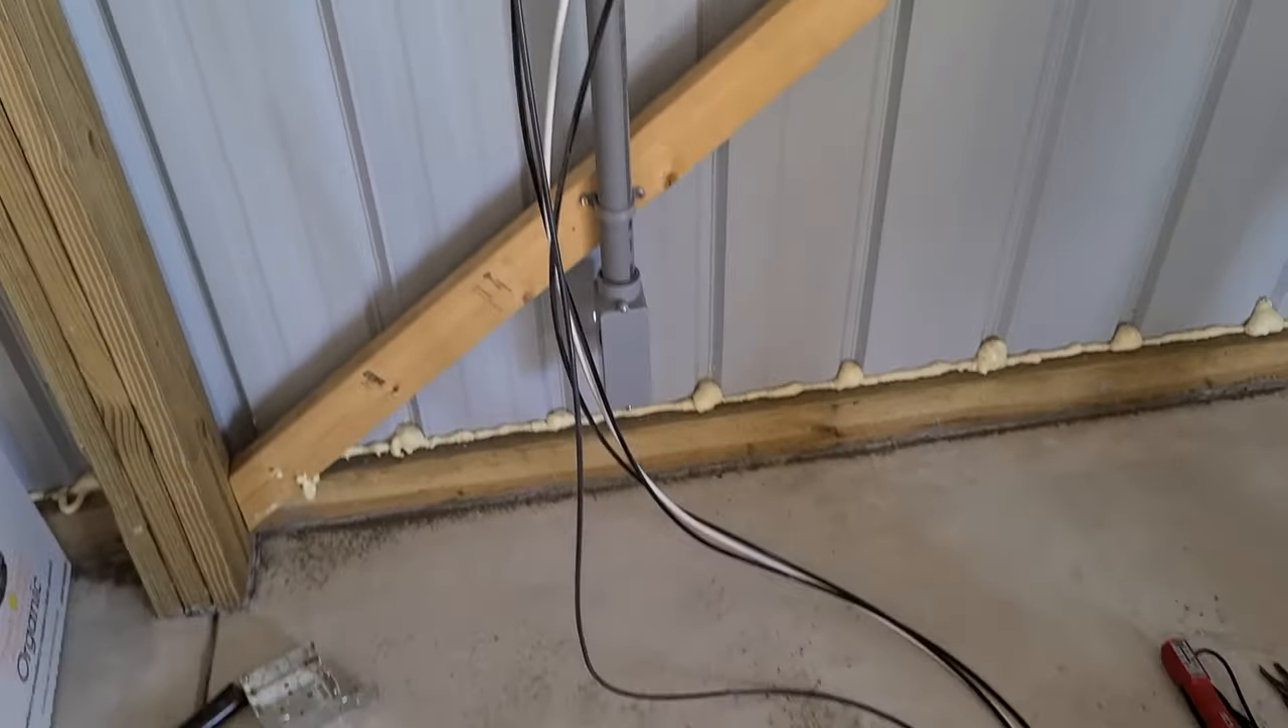As you can see here we have our wires already pulled and that video is already up on the channel.